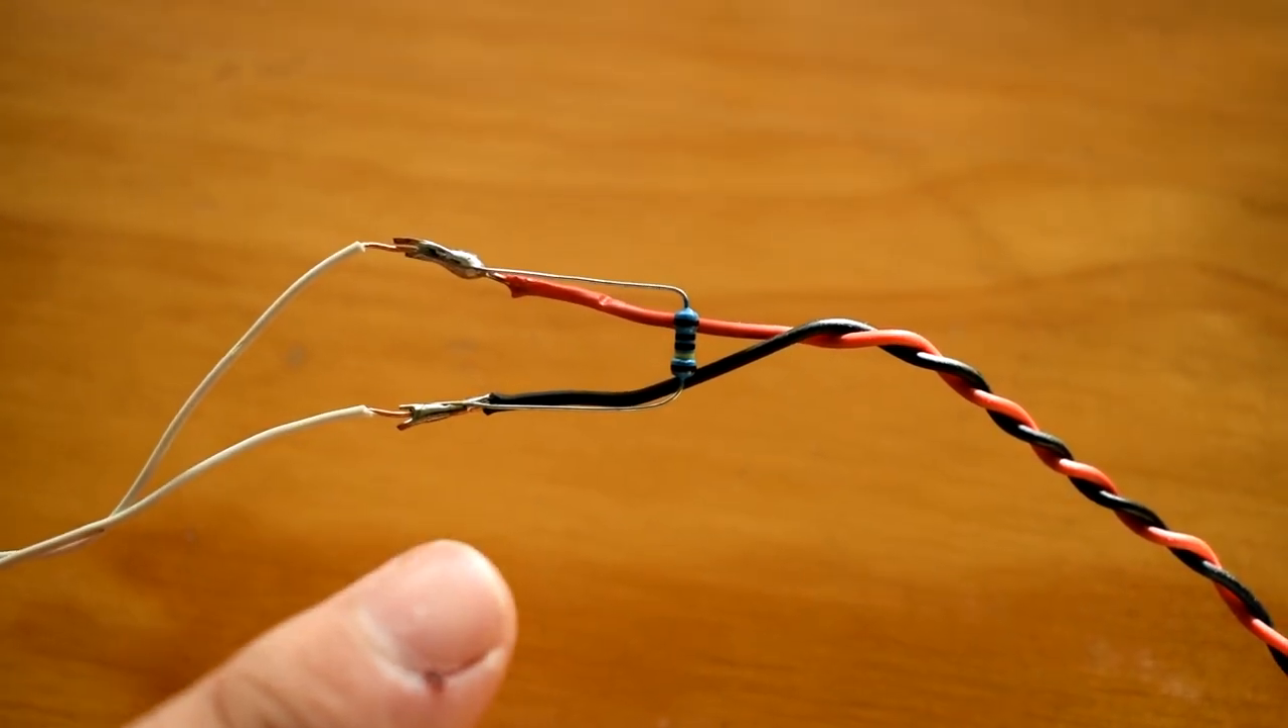You have your two wires running and the resistors just soldered in parallel.